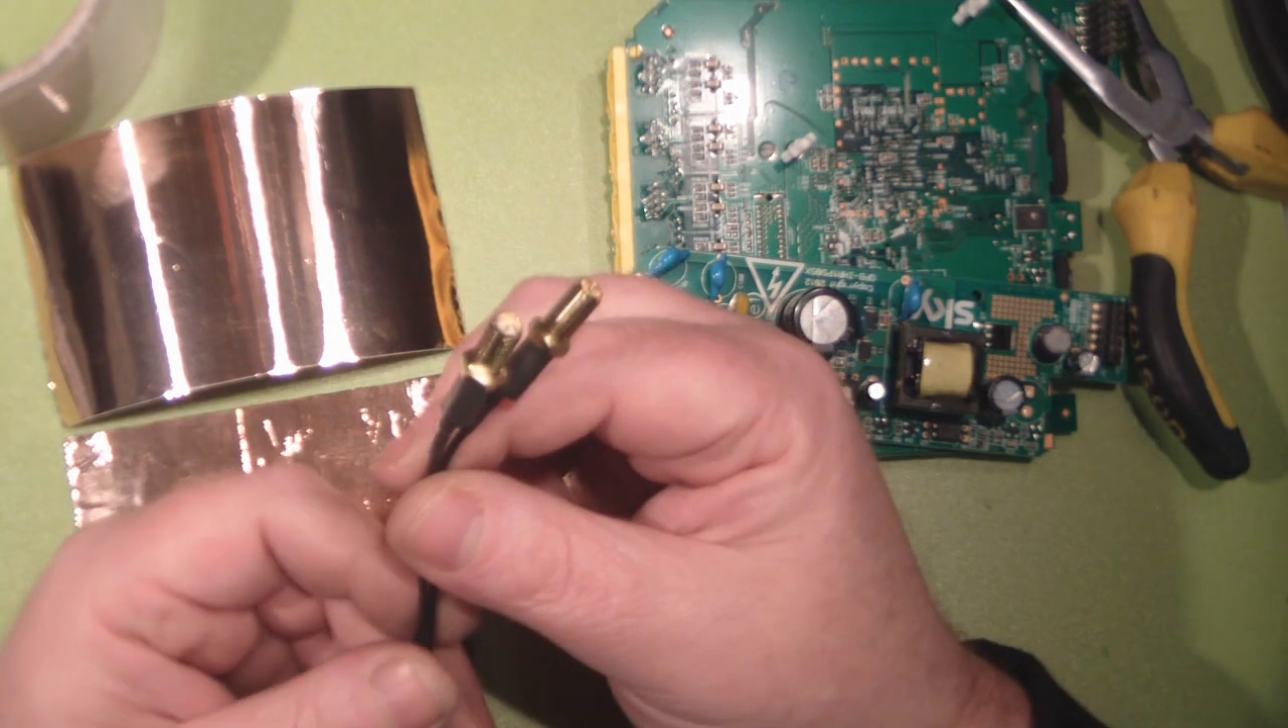So I've finished with the actual coax cable now and I've crimped on a couple of reverse SMA connectors here so we can add our own antennas to them.